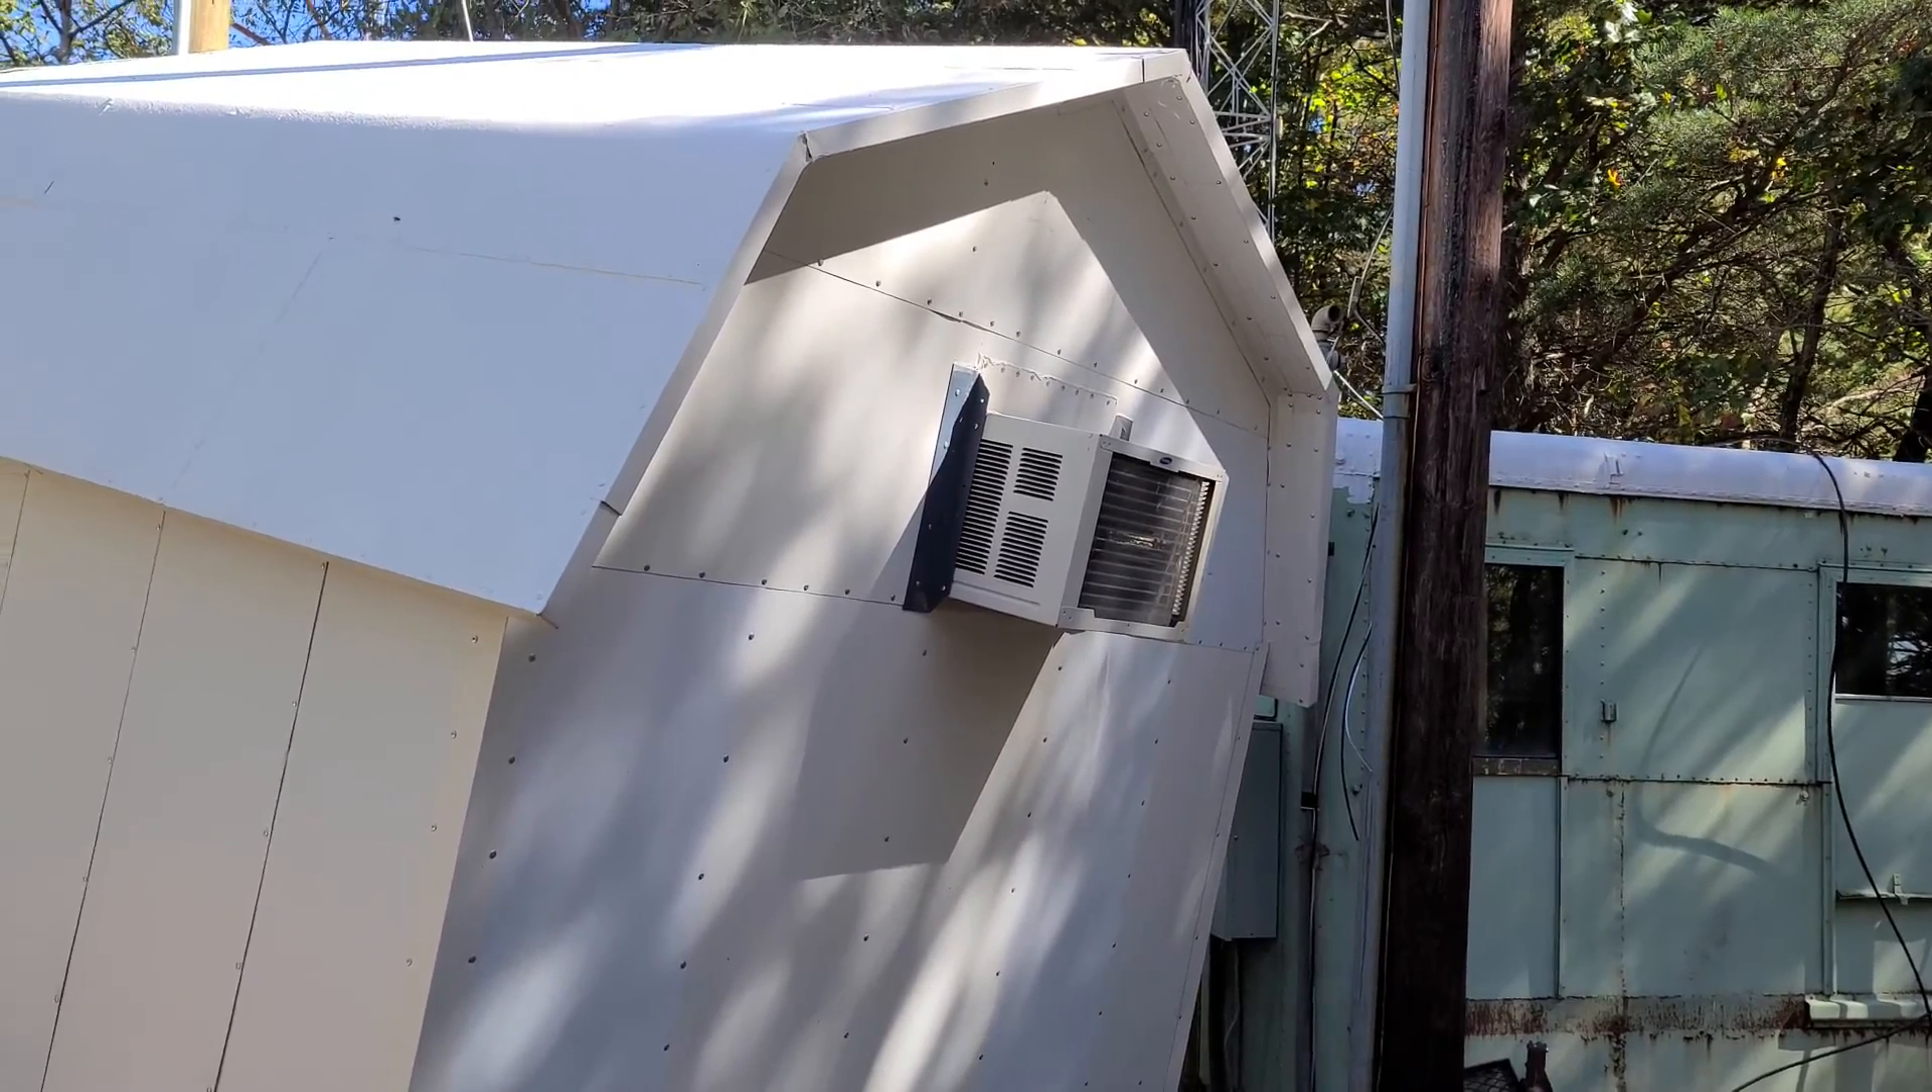So, you can see the air conditioner is already installed.